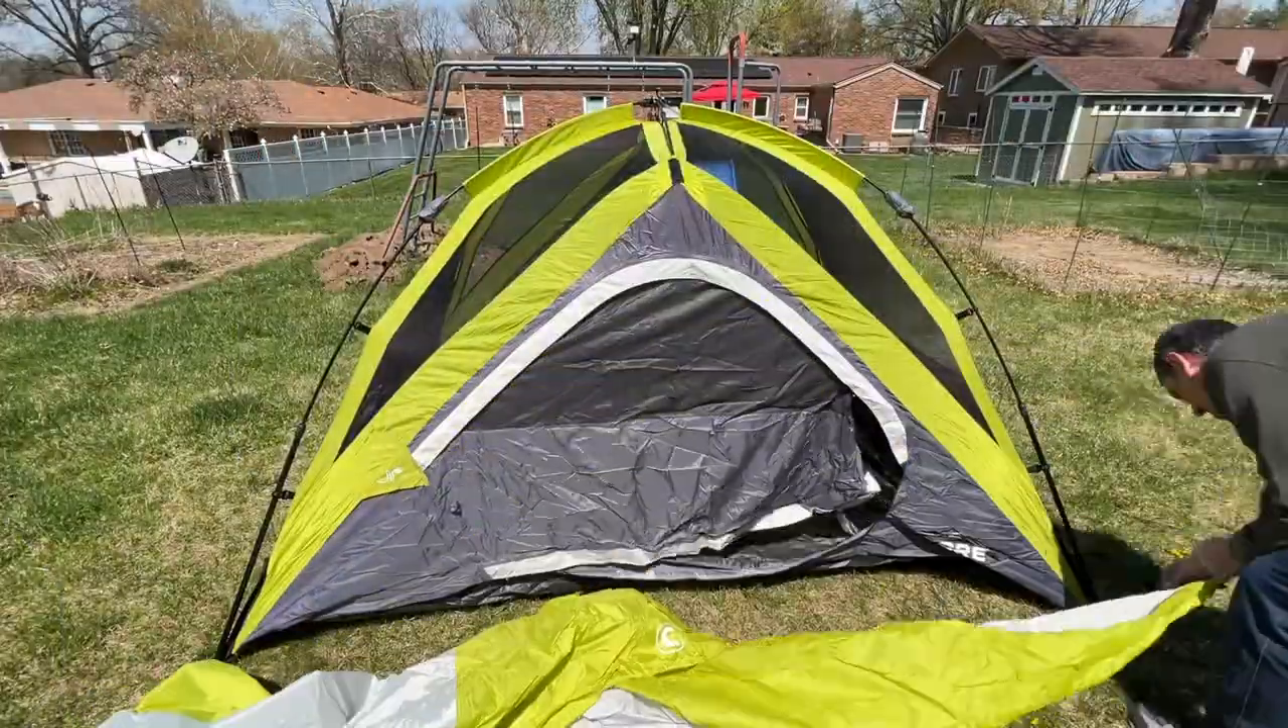Okay, so I have the main tent up now.